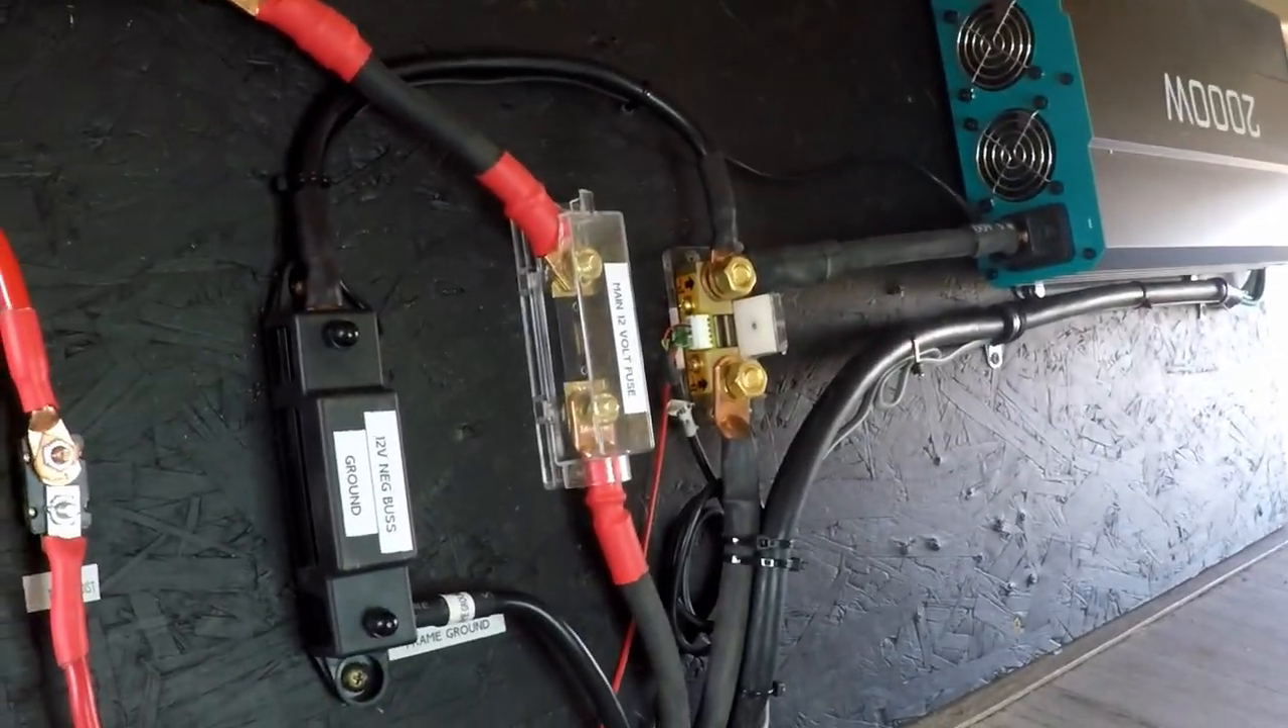And as you can see, the wires are policed up, zip tied, attached to the board.